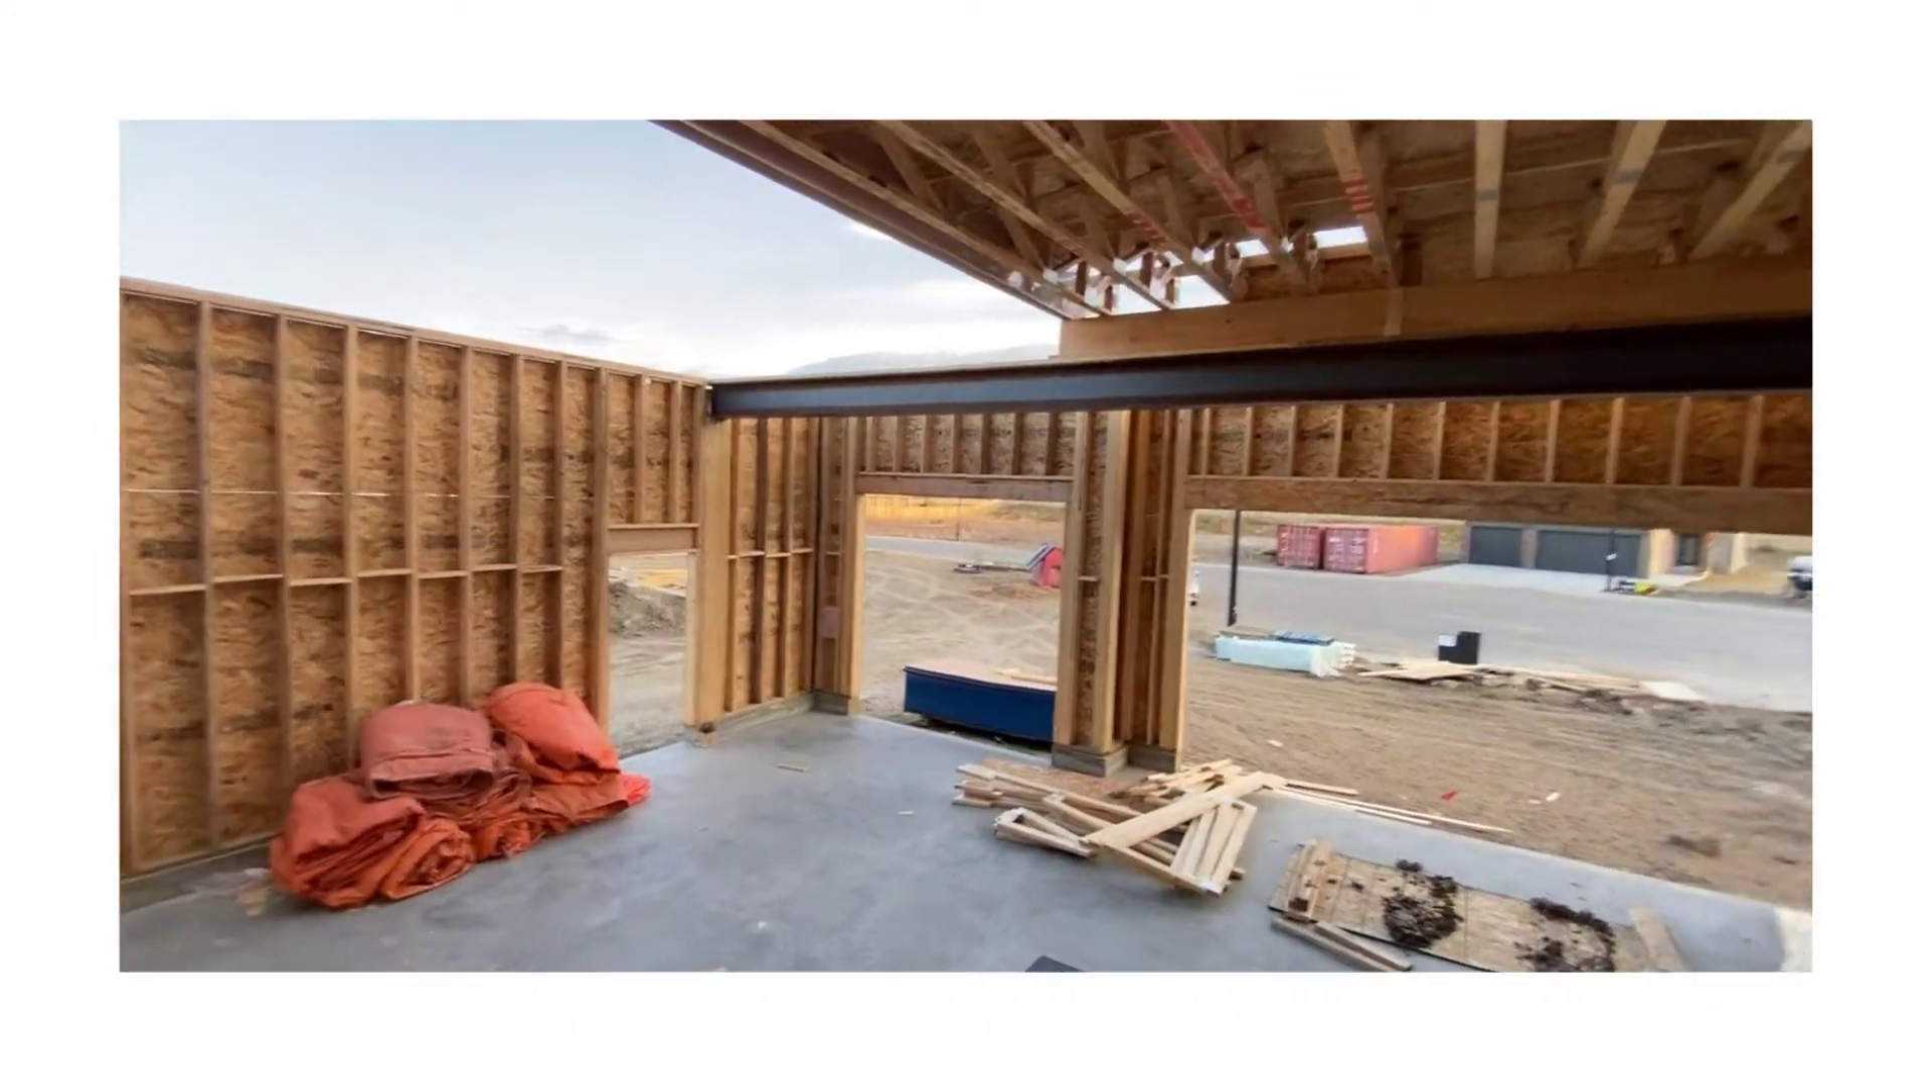And our garage still needs half roof.